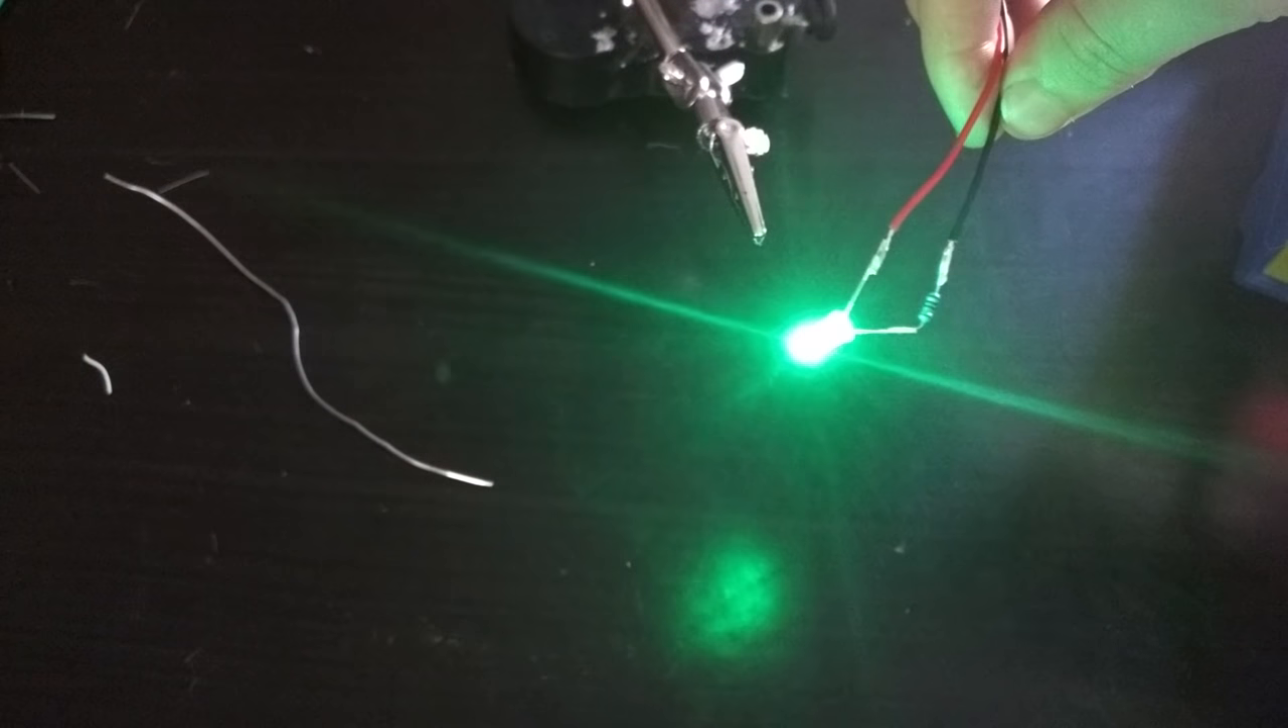That's our very simple circuit put together there.